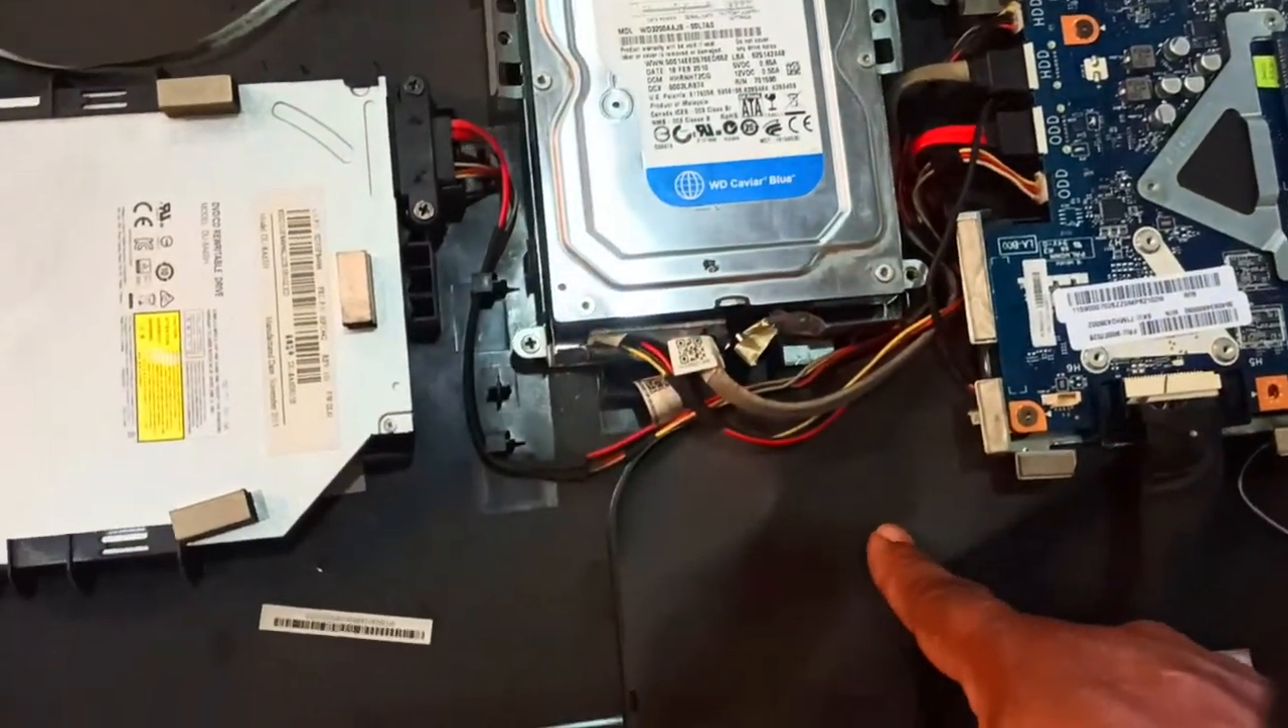आप देख पा रहे होंगे यह देखिए आप यह हार्डिस्क सेट हुई है।